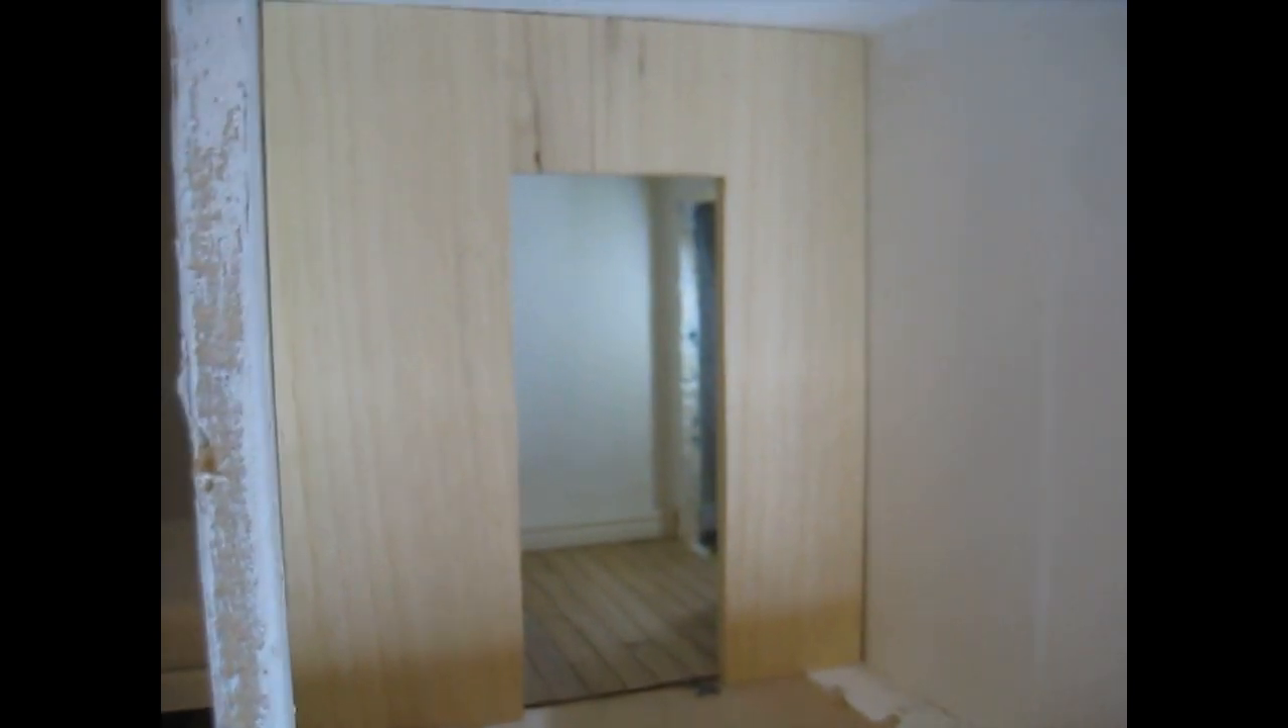And there is the false wall in place.